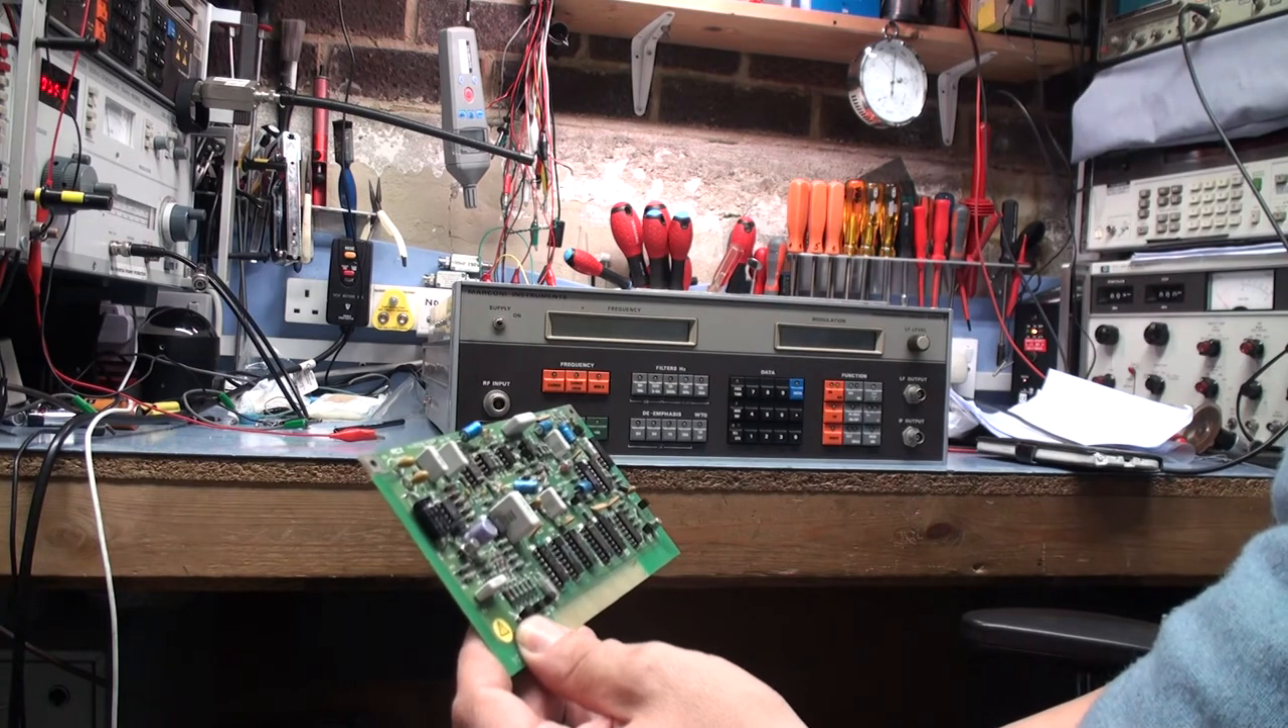That's the voltmeter board so i've removed that.